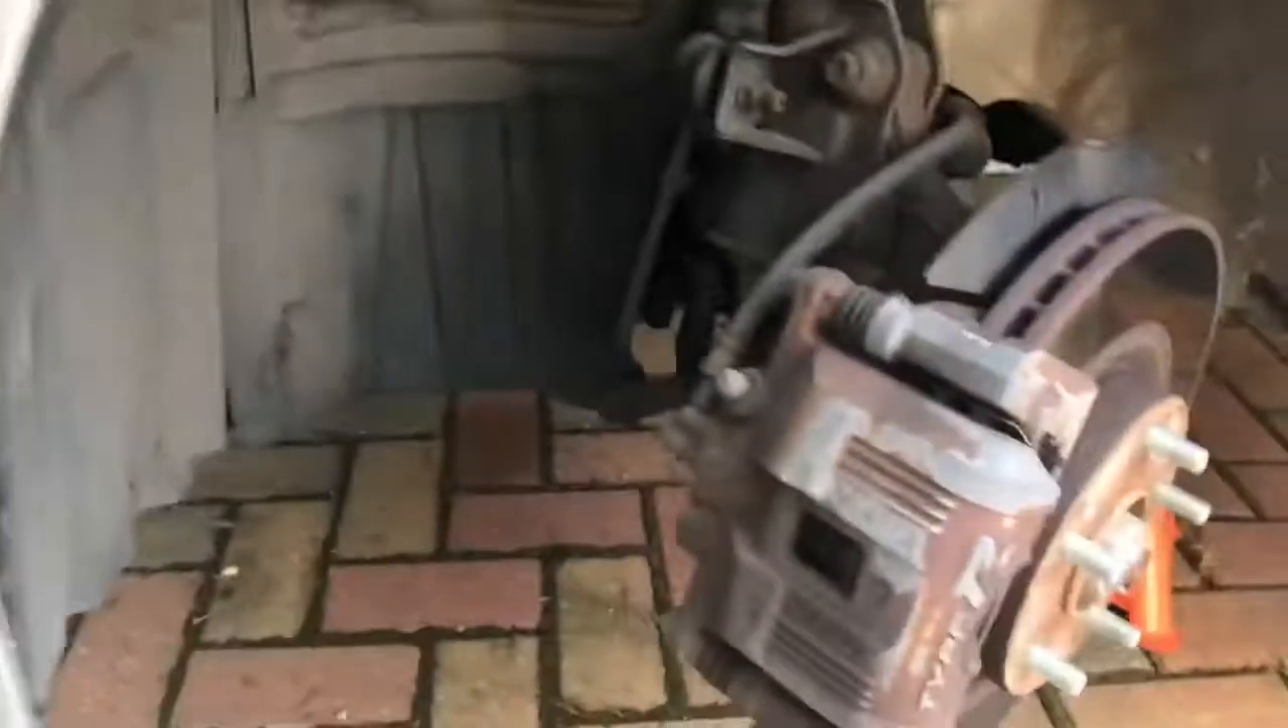As you can see I've already got the wheel off, the car's jacked up and to make life easier I've angled the wheel so it points away from the car.